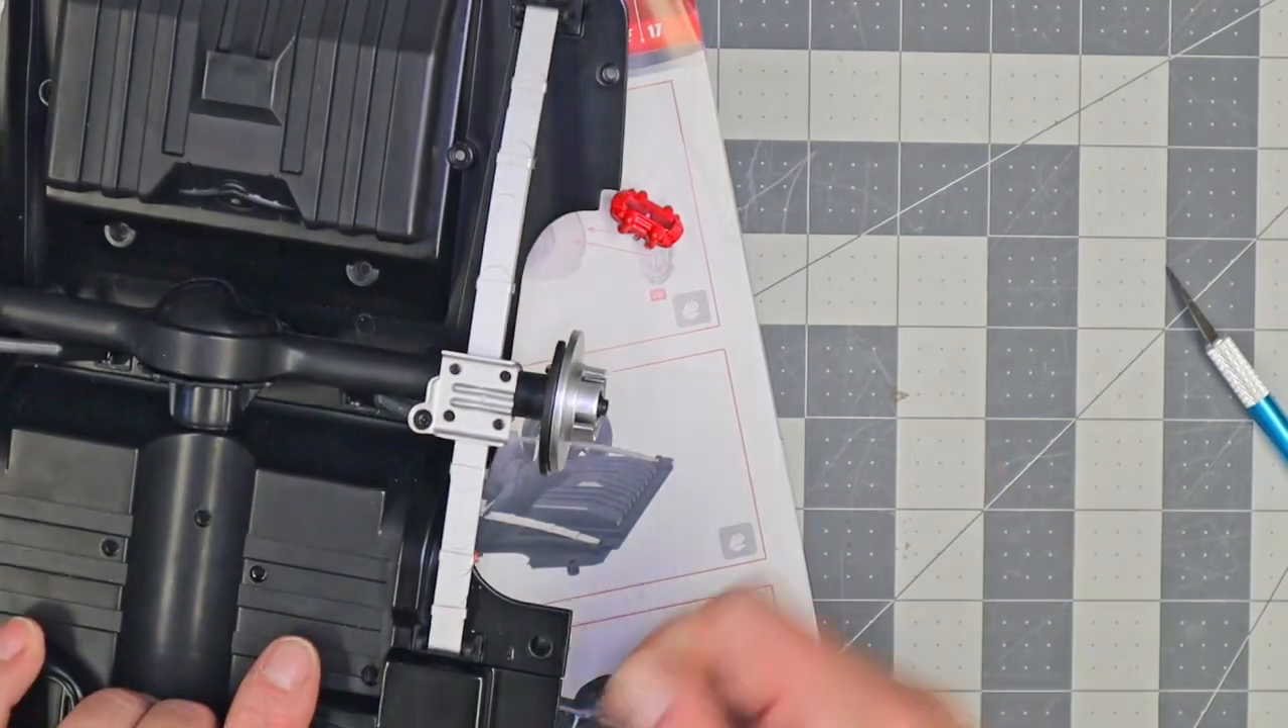Brake caliper fell off it didn't snap in.